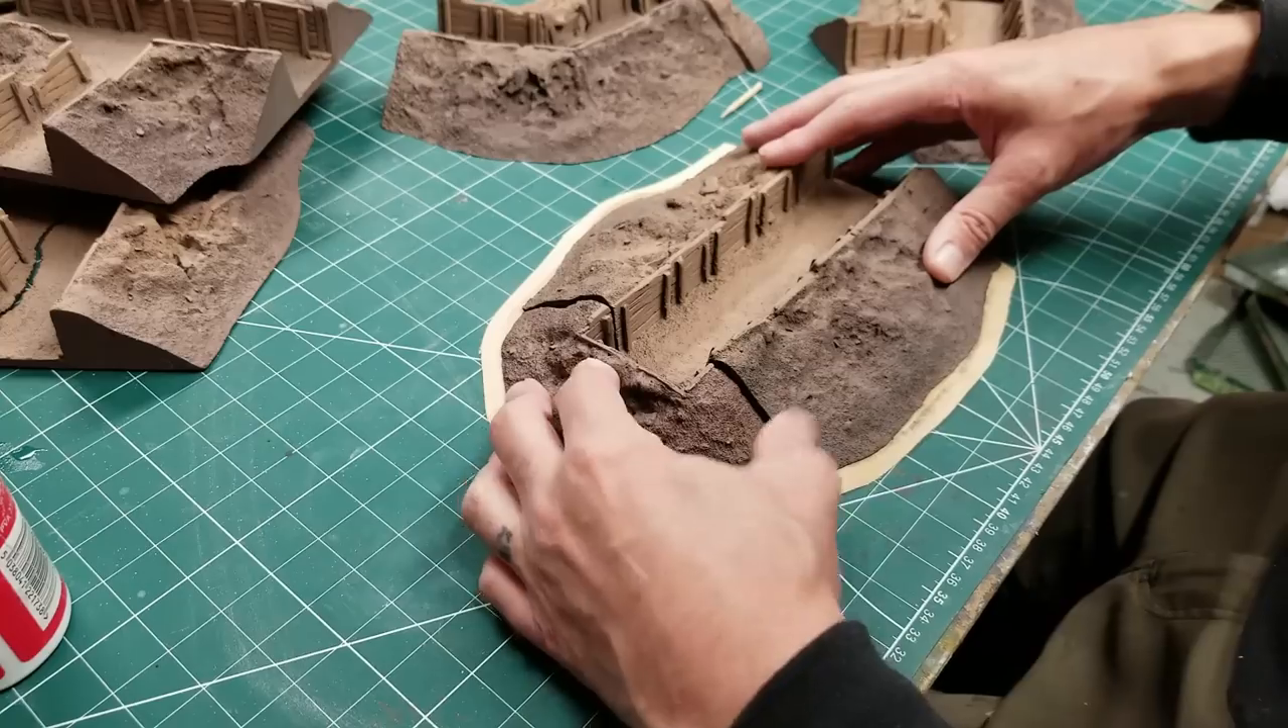Now obviously you can see there's a bit of a joint line there and that sort of stuff we can blend all that stuff in.